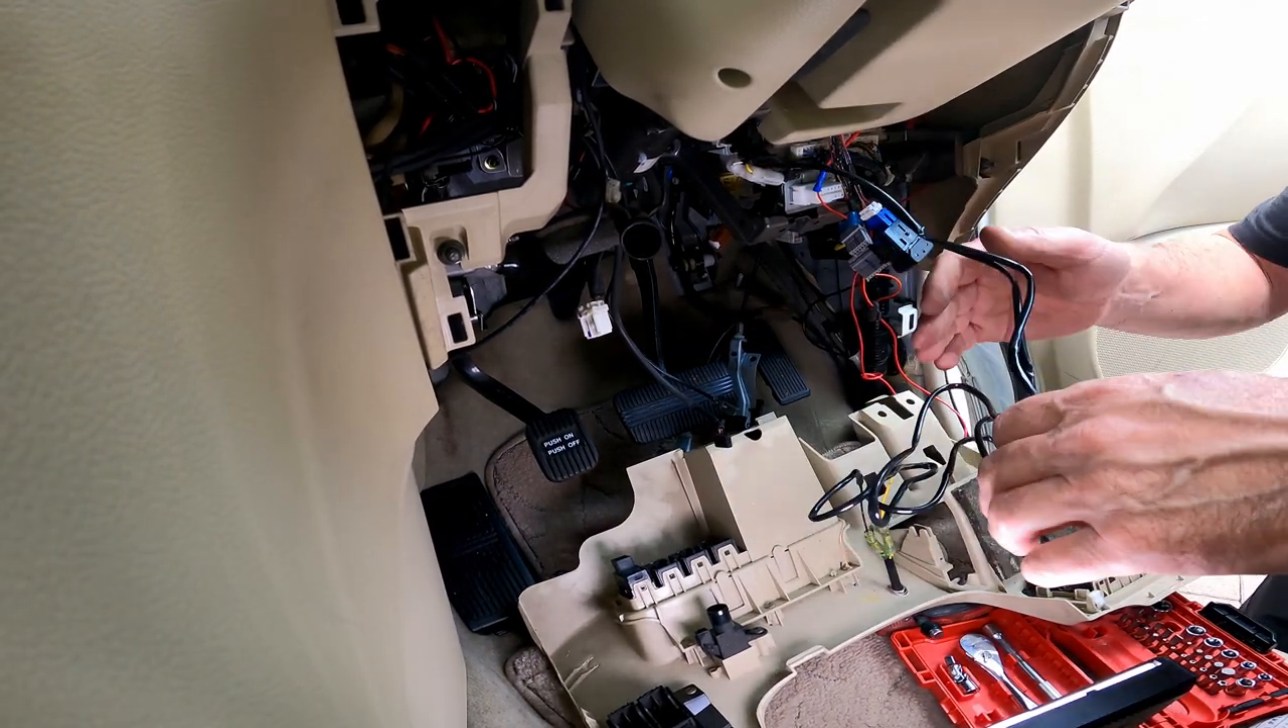Okay, so I've got Most of this part of the dash out.